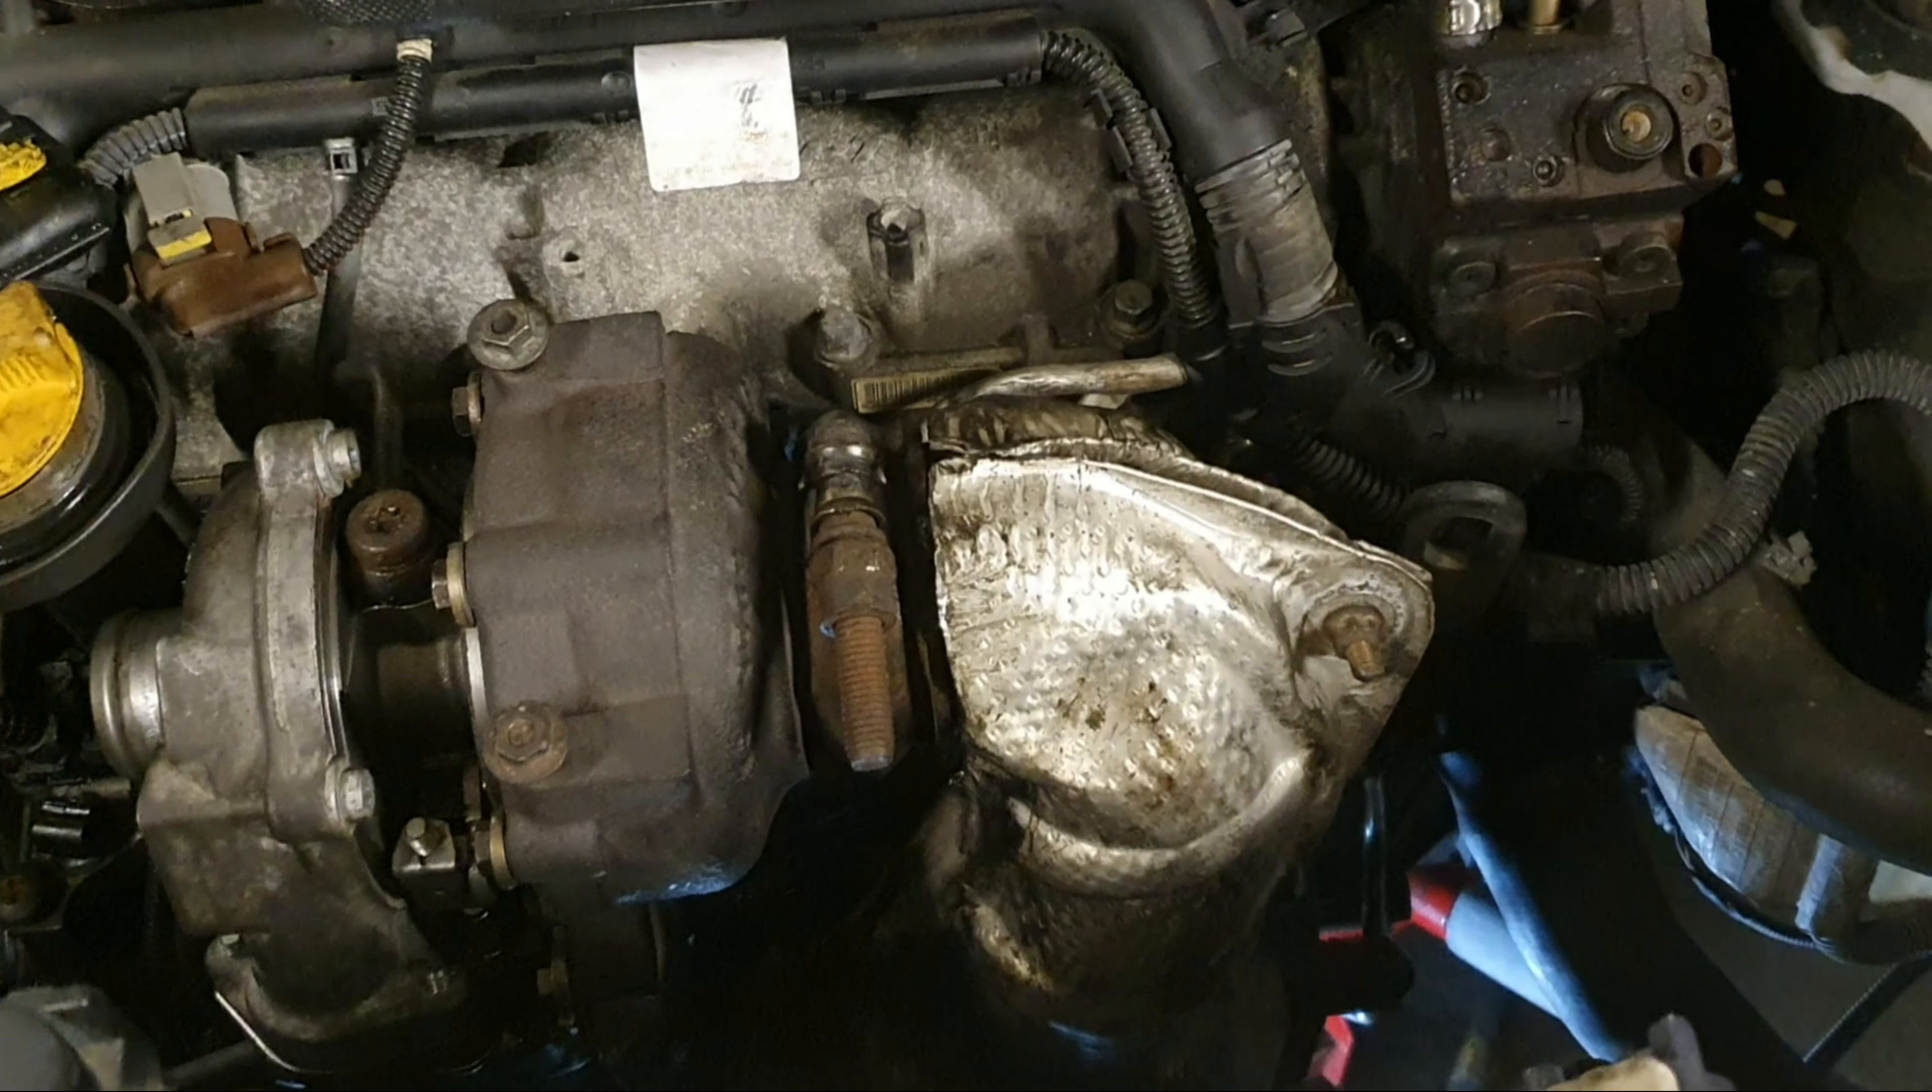Okay so the turbo's now on everything's bolted up.